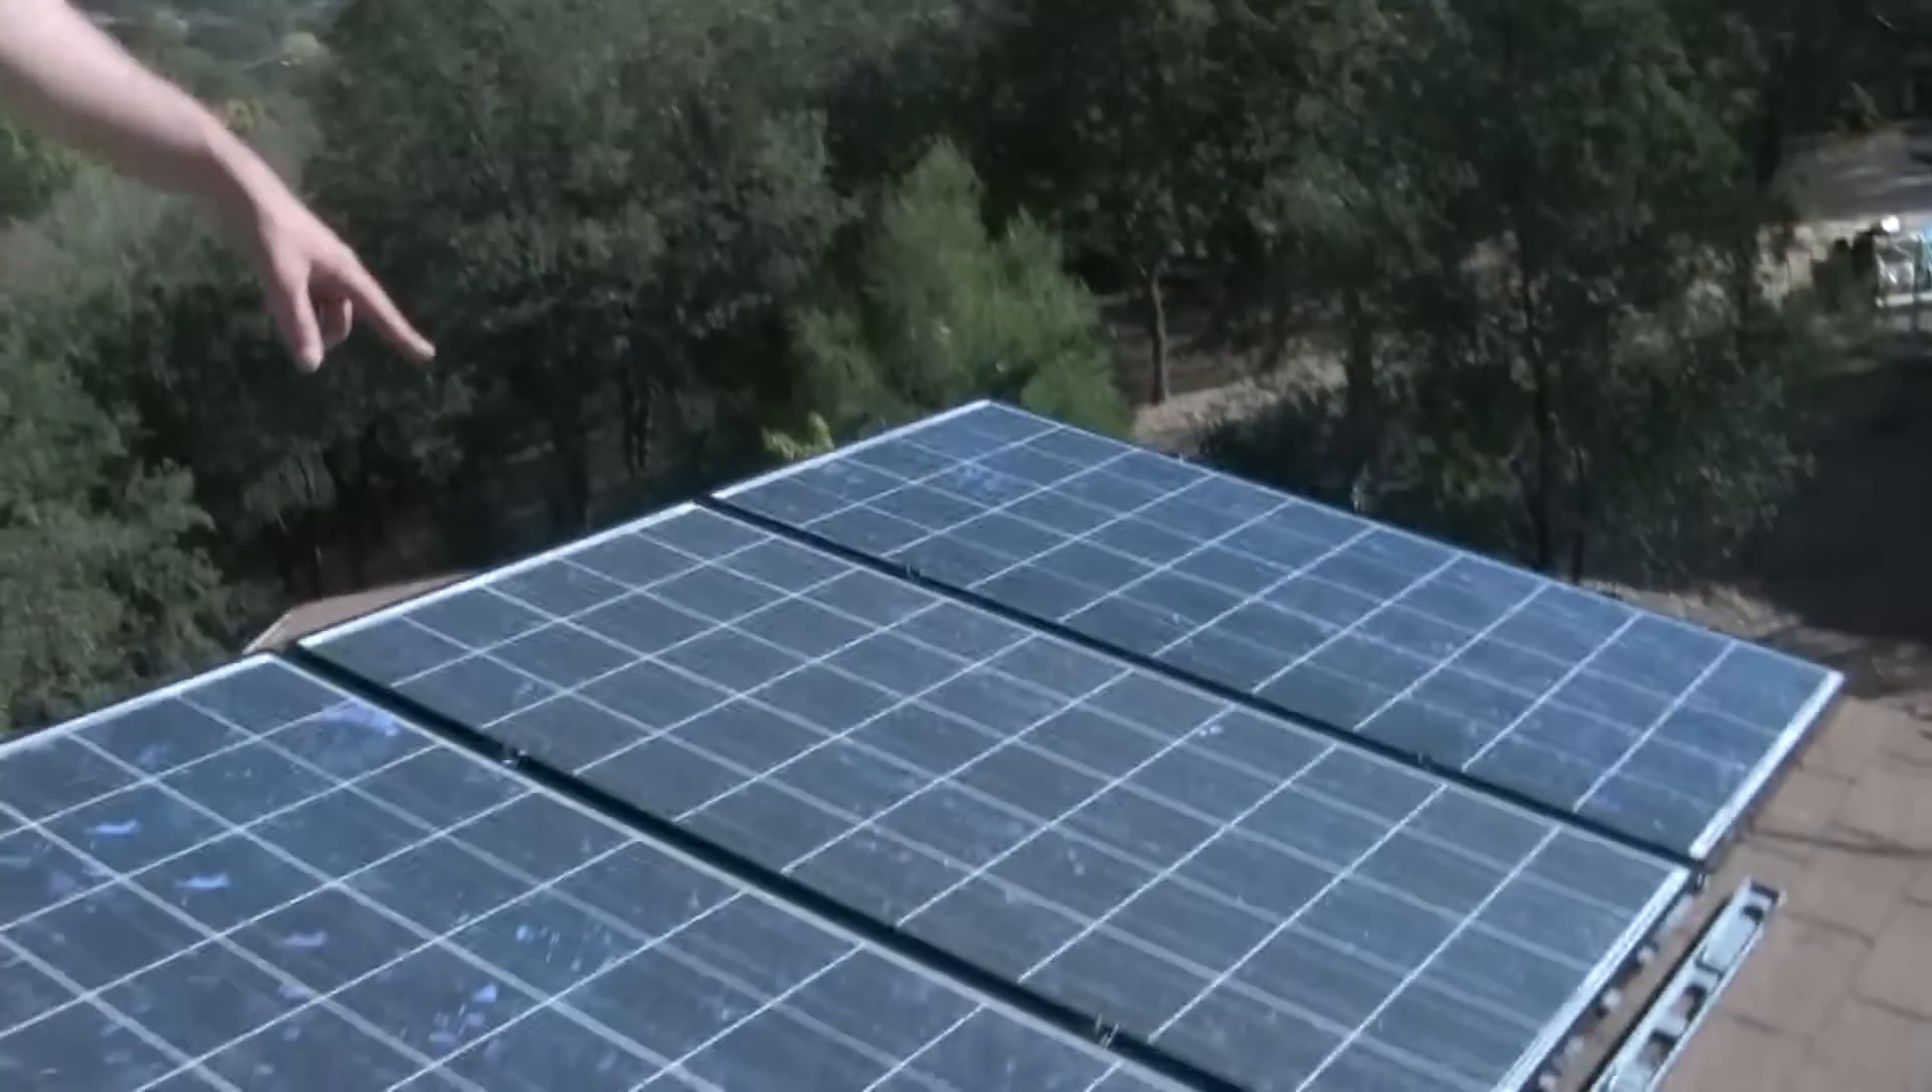All right here you can see we've got three panels in and you can see a demonstration you can see what the clamps look like once they're installed.